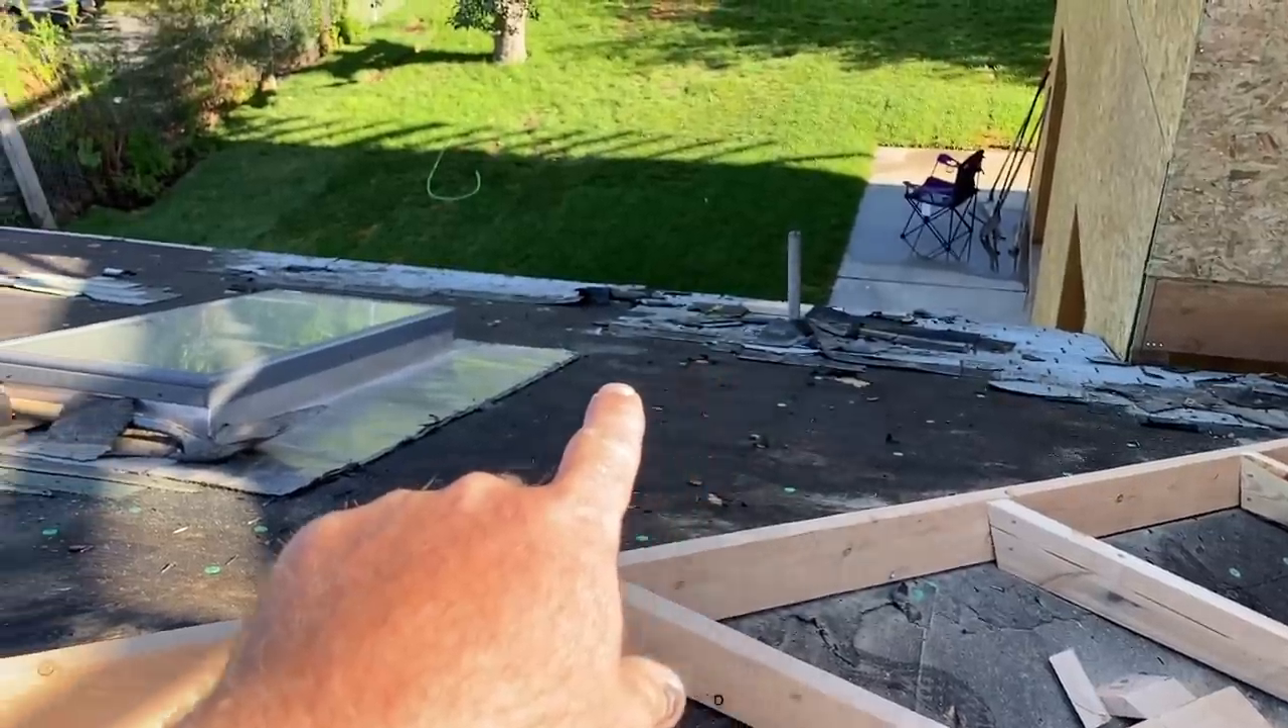We've got a few more shingles down on this side here that need cleaned up.